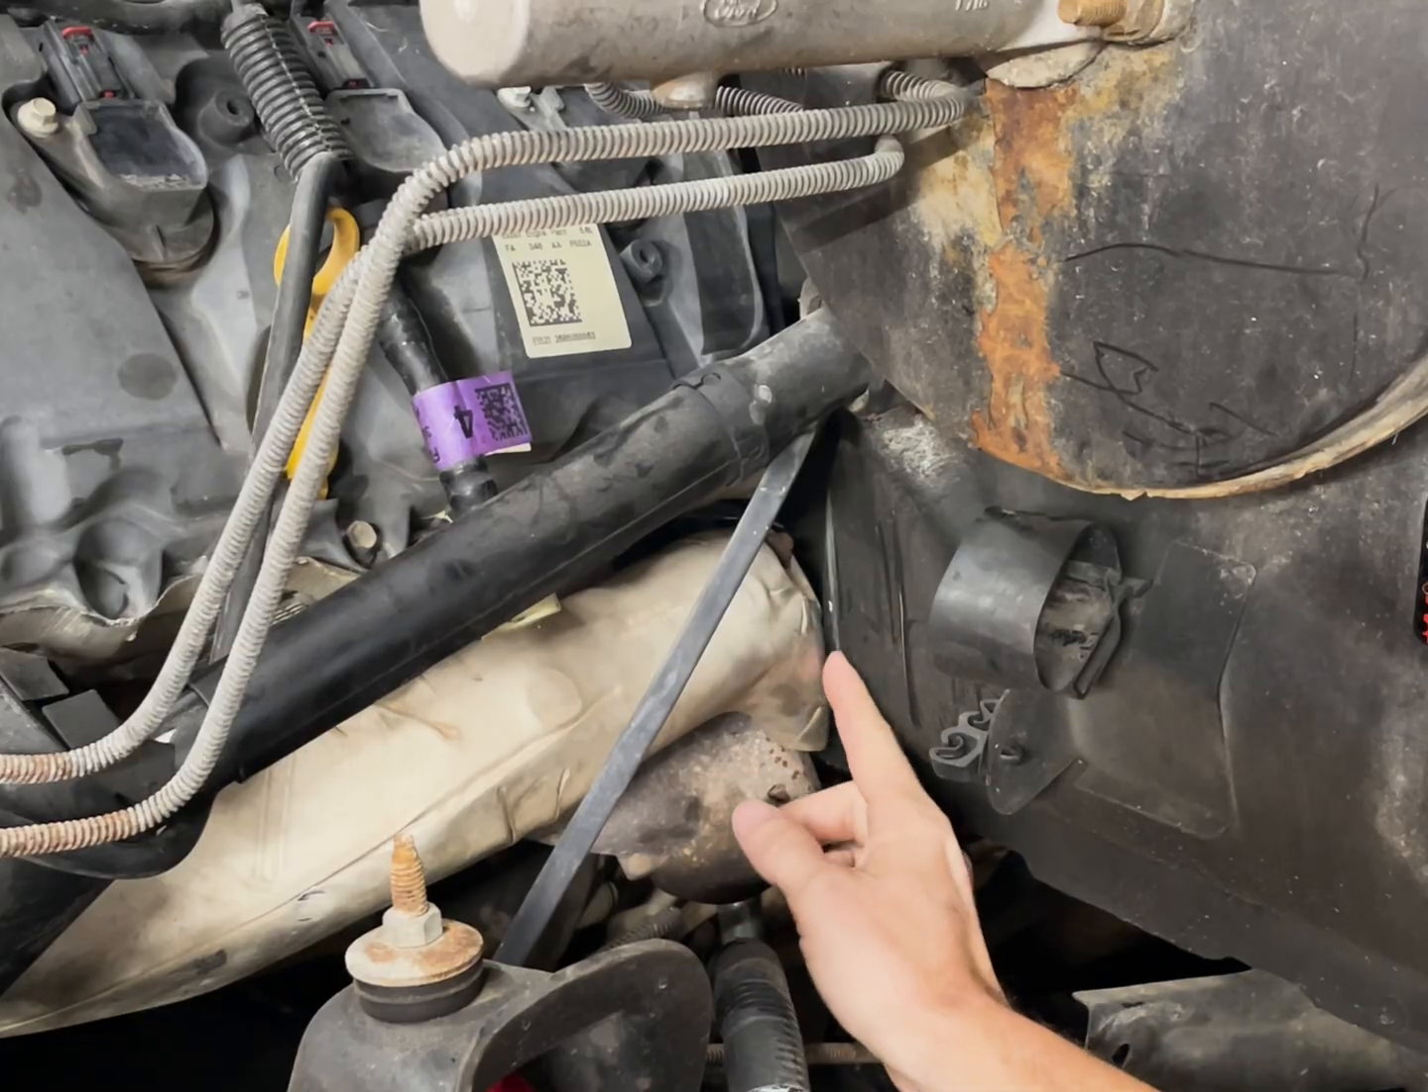I'm on the driver's side here, and the heat shield is right up against the firewall. There's literally no clearance.